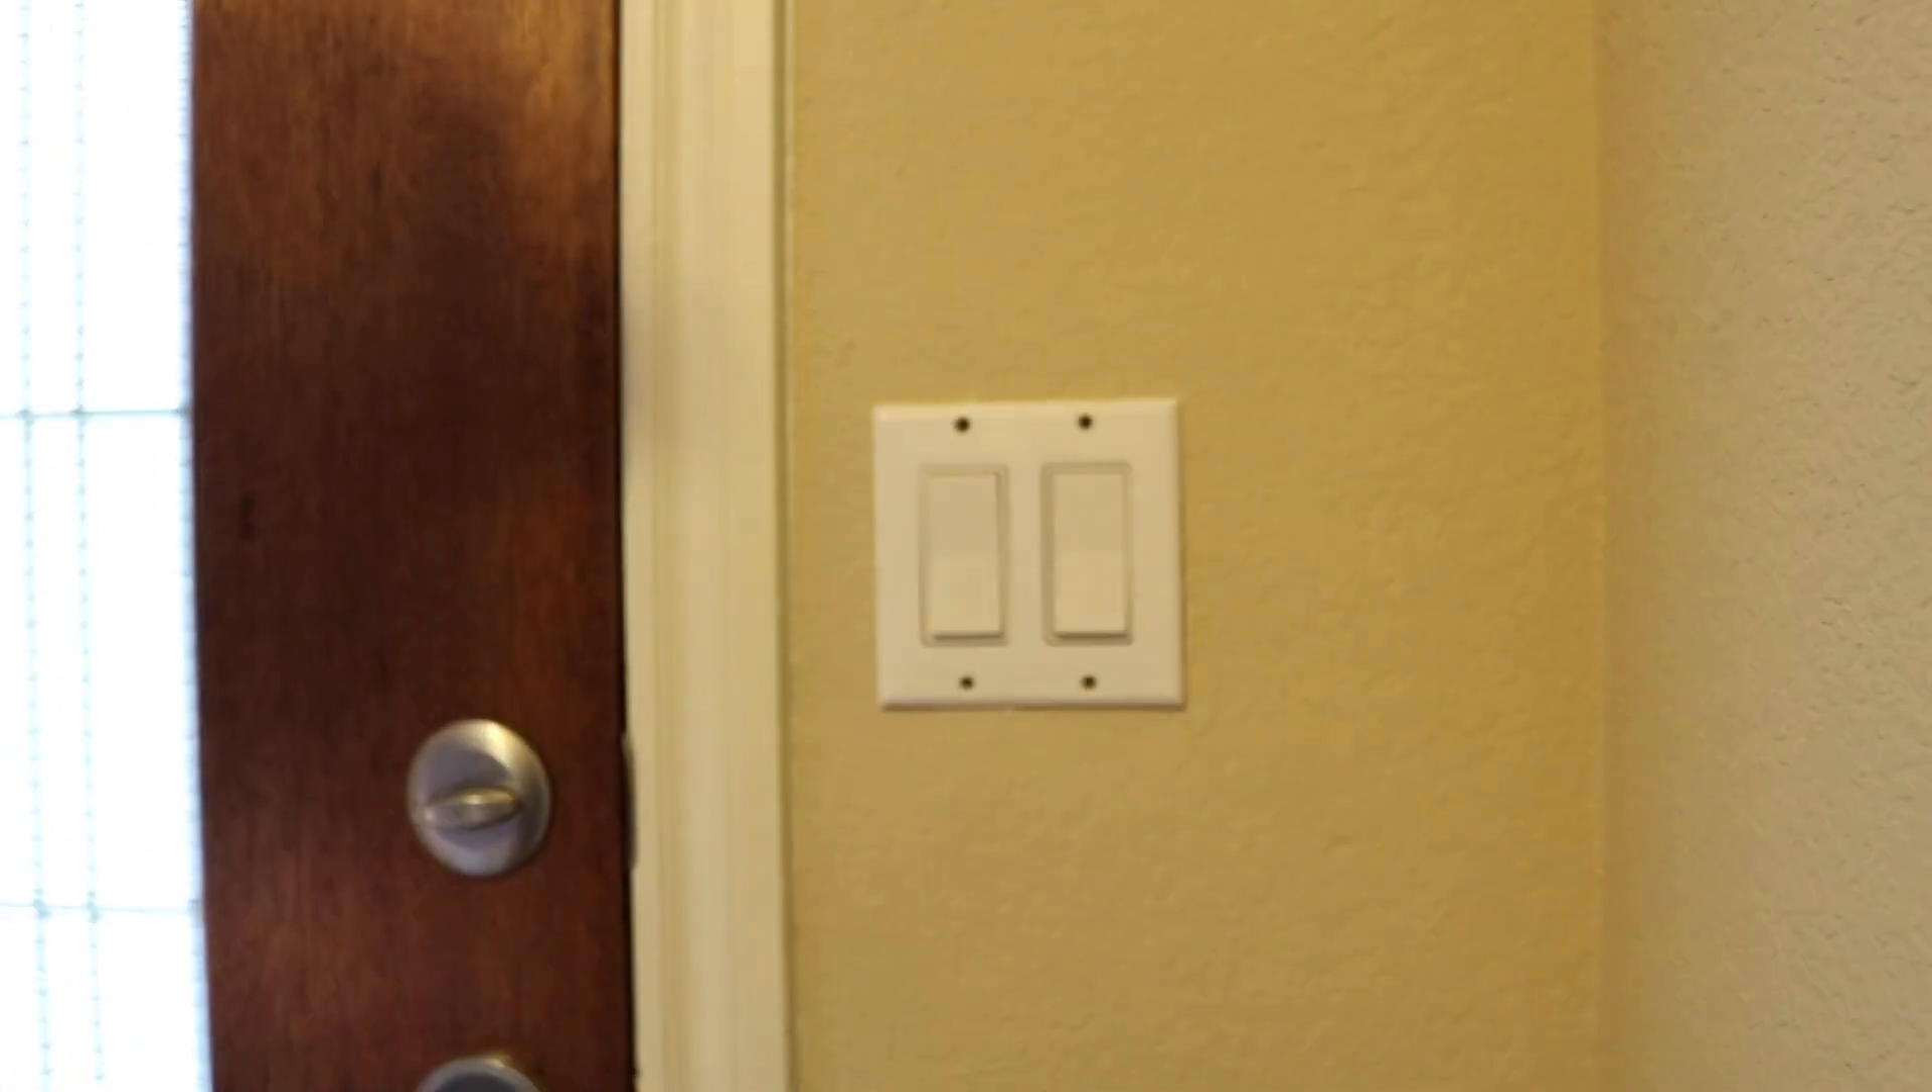So we got that and you see how that cover just fit on there naturally and perfectly.